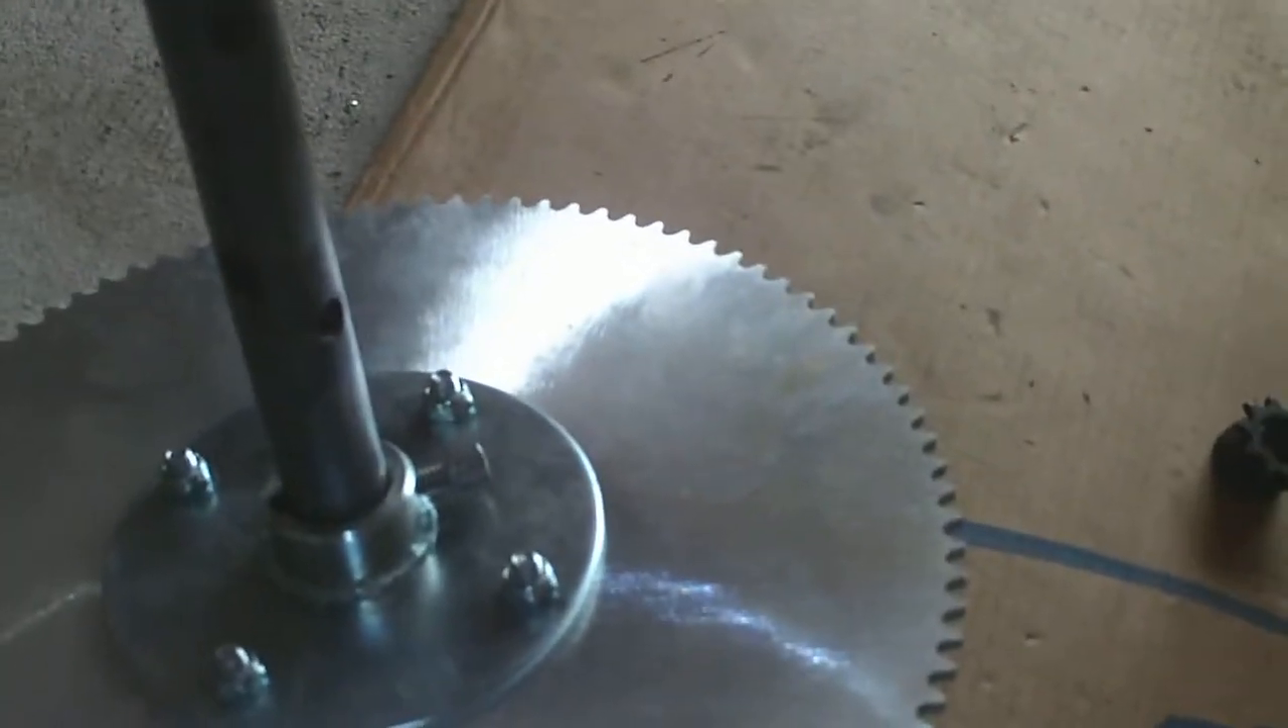That sprocket plate. Nice and convenient. No problem. Fits on the one inch jack shaft.